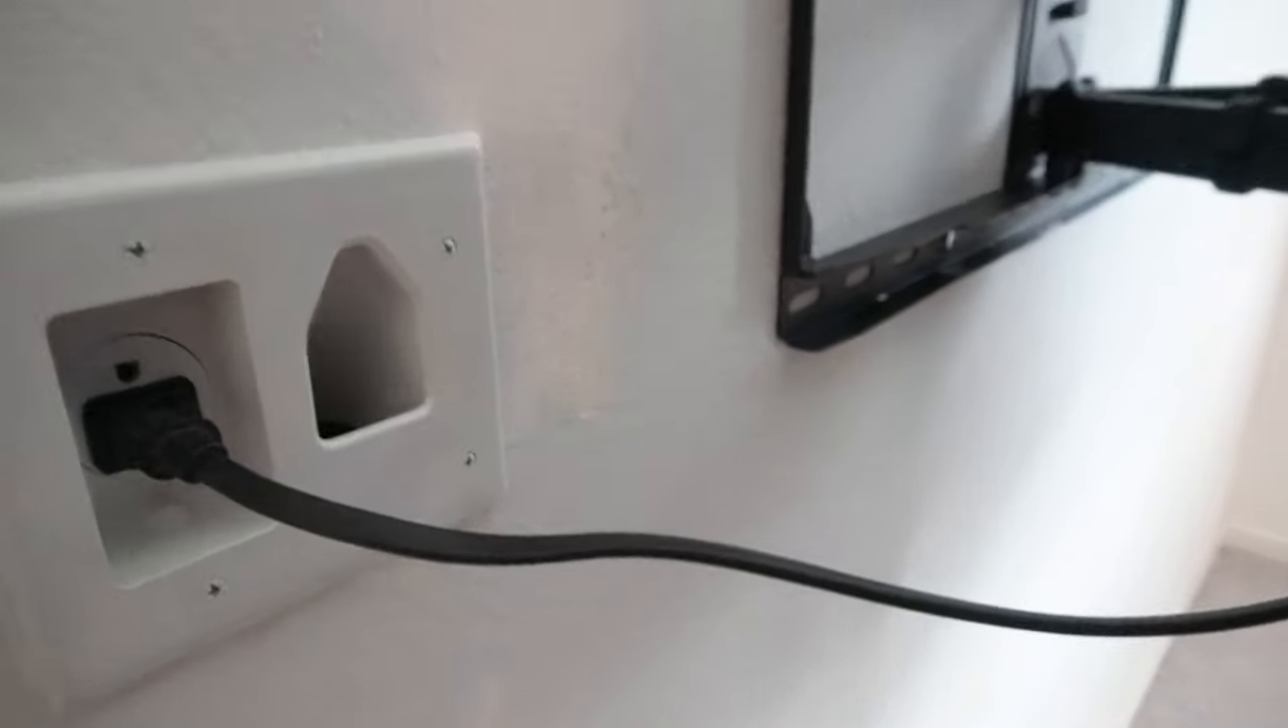Now i didn't install all the hdmi cables or auxiliary wiring just yet.